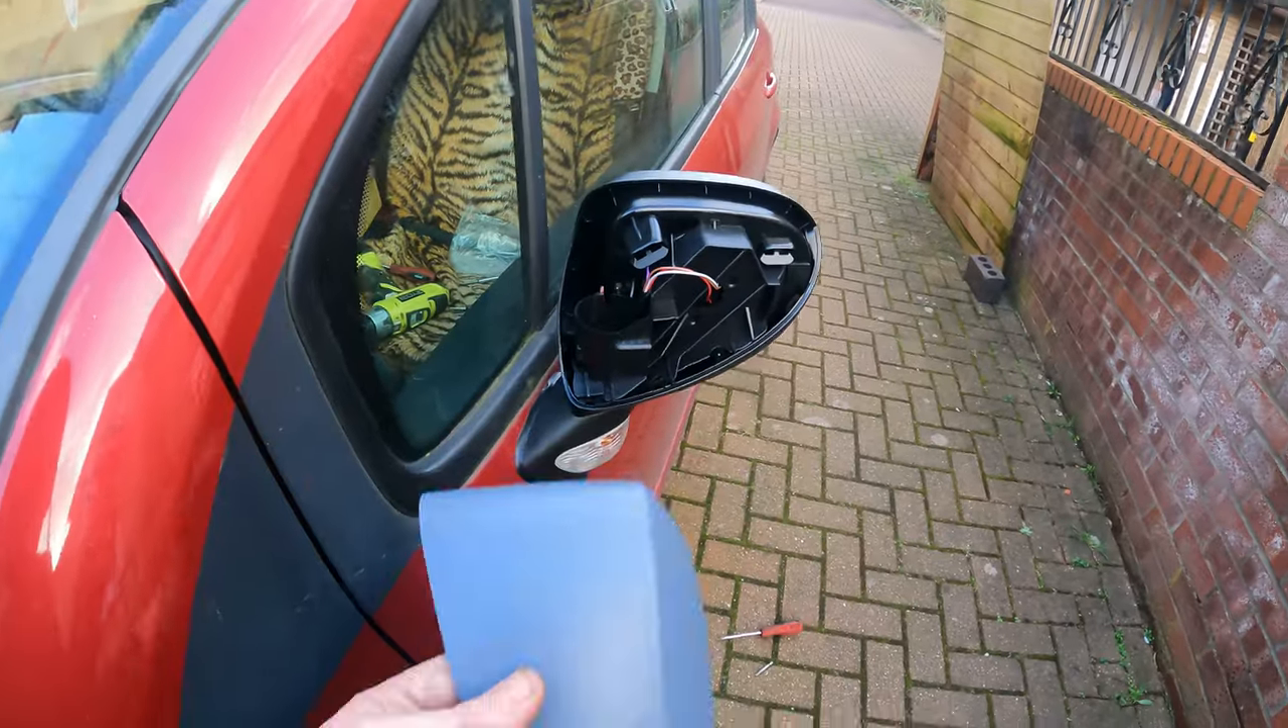All right looking much better already but we still have the cover to put back on.